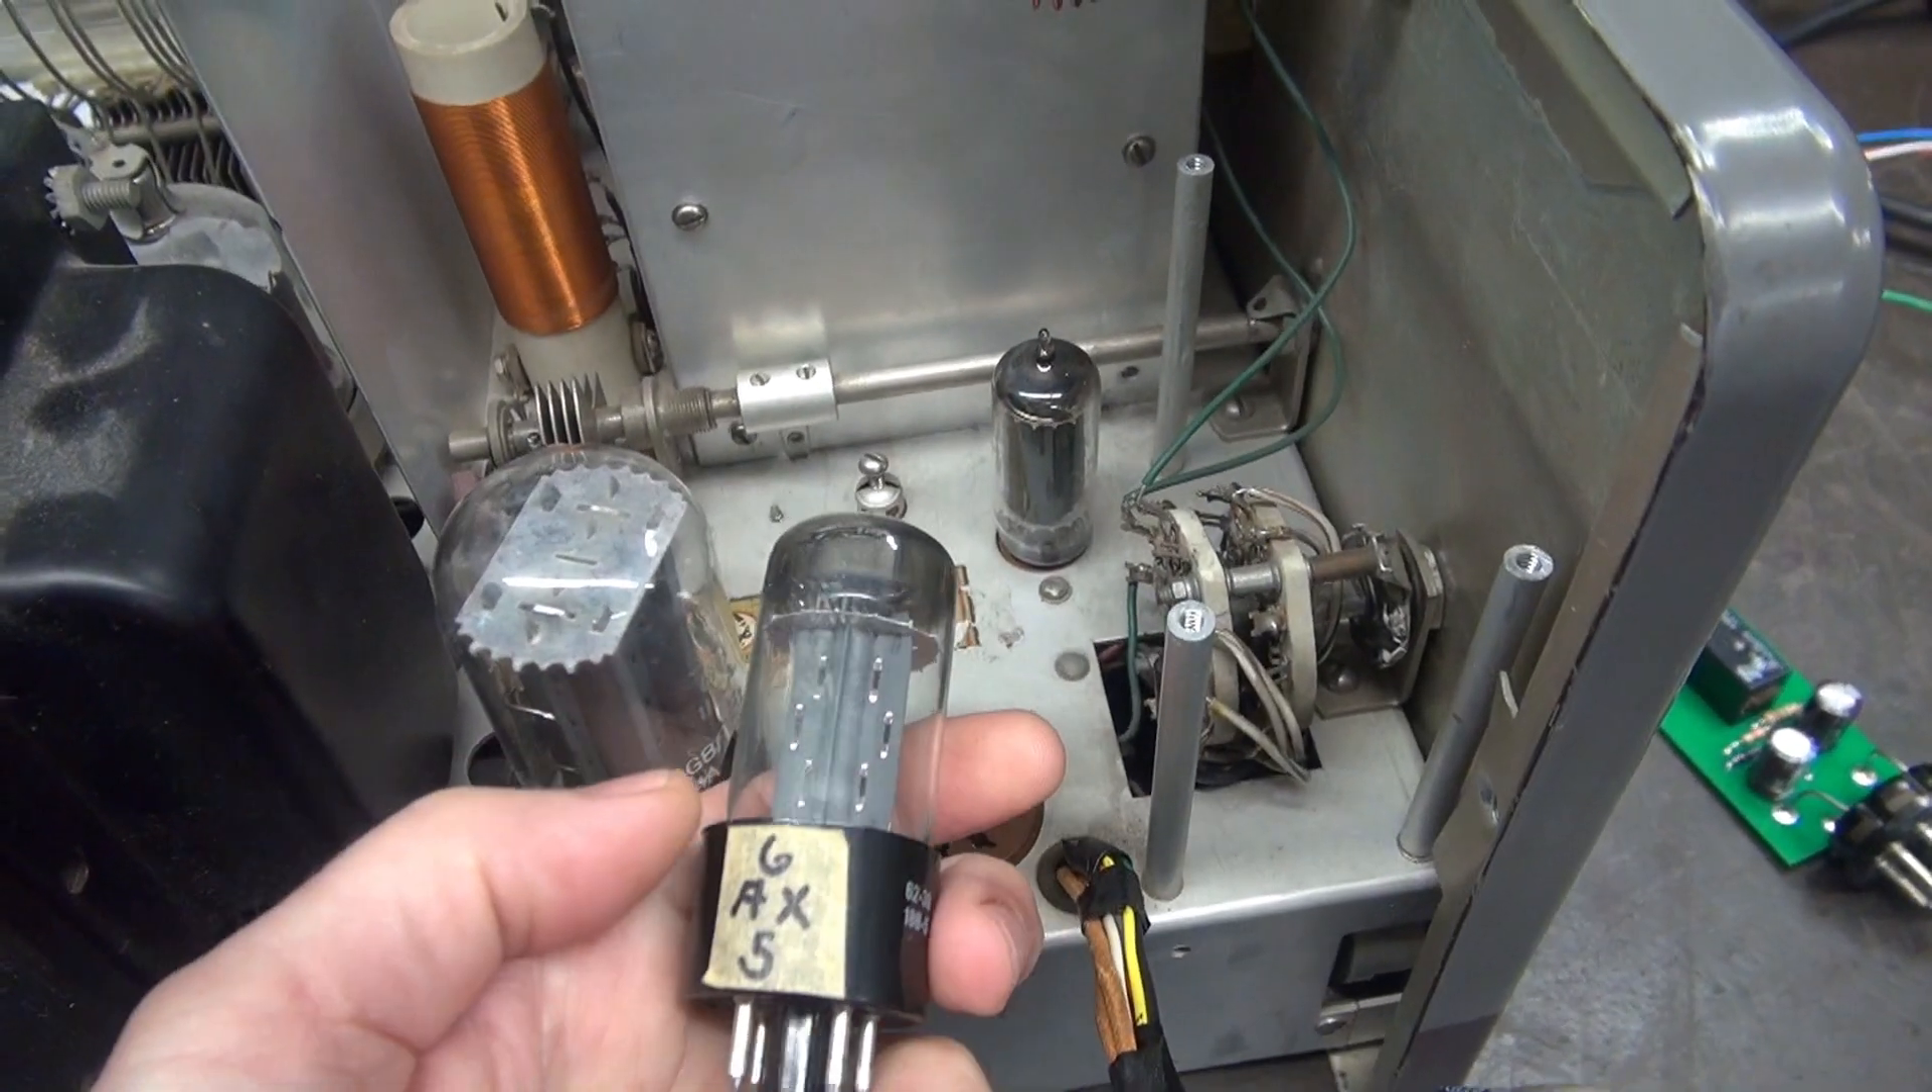I already raised the platform. 6AX5 rectifier tube is removed.